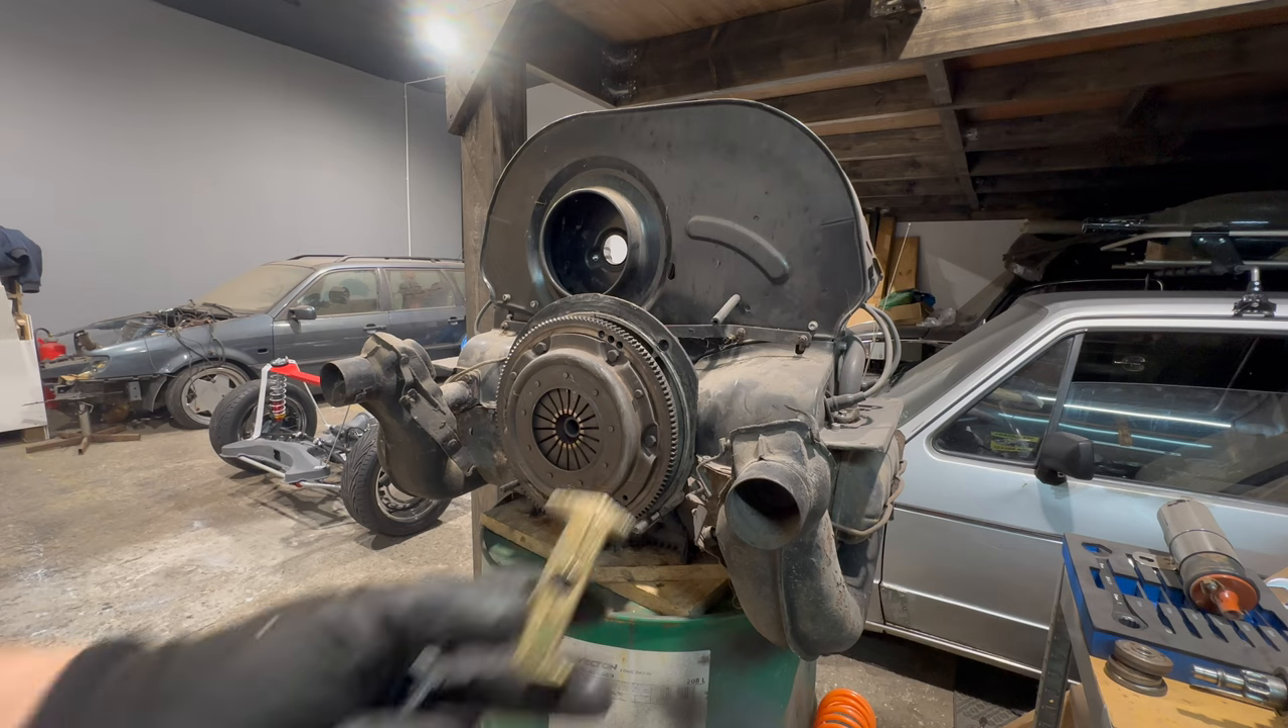We still have the clutch mounted so we need to take it off.